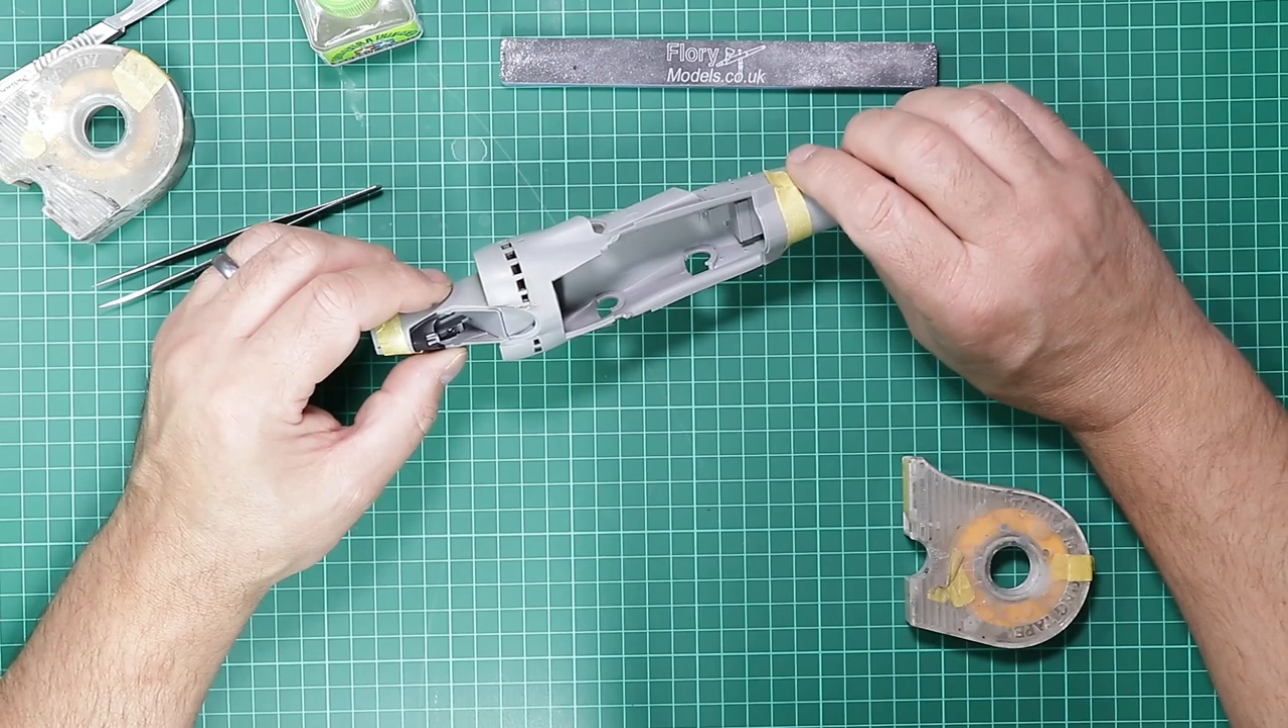The fuselage is now together successfully with no filler used anywhere at the moment.